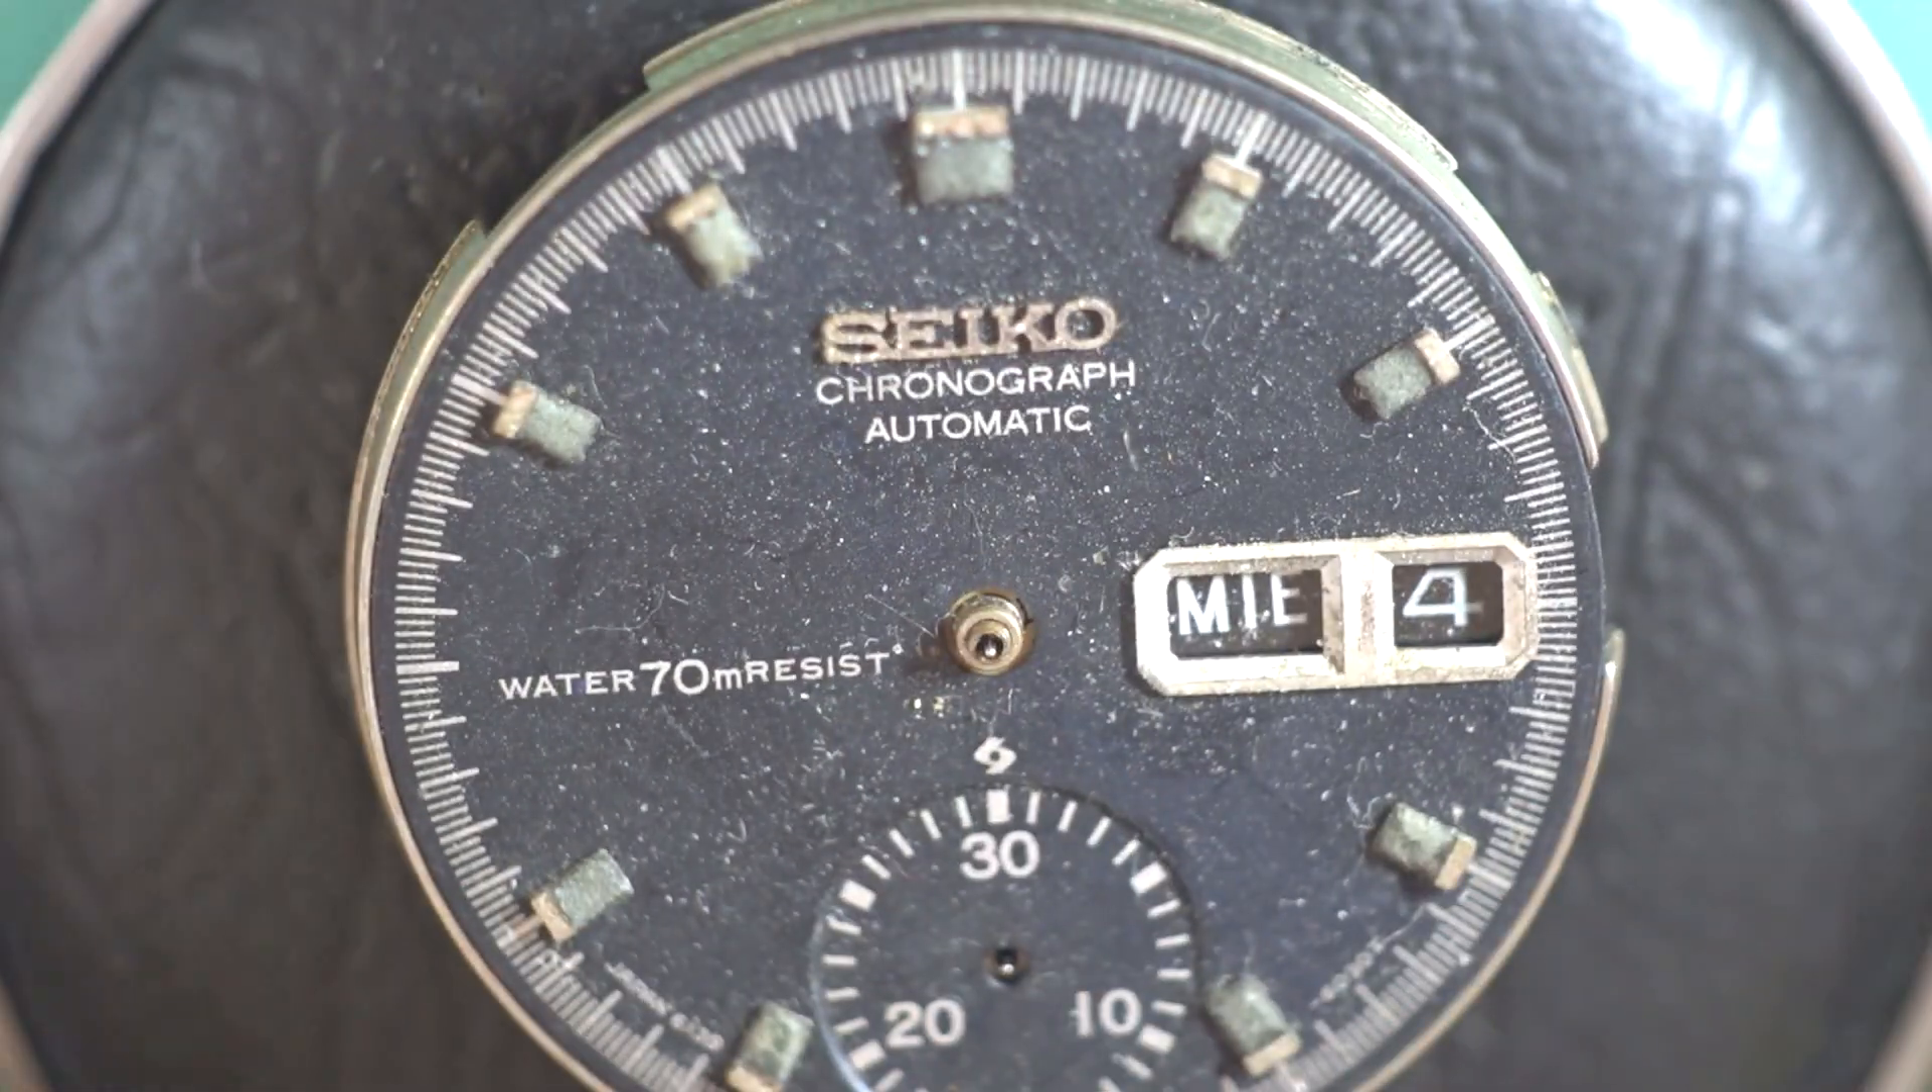Alright so now we have the hands off and I'm just going to take the dial off which is removed by two screws on the side.